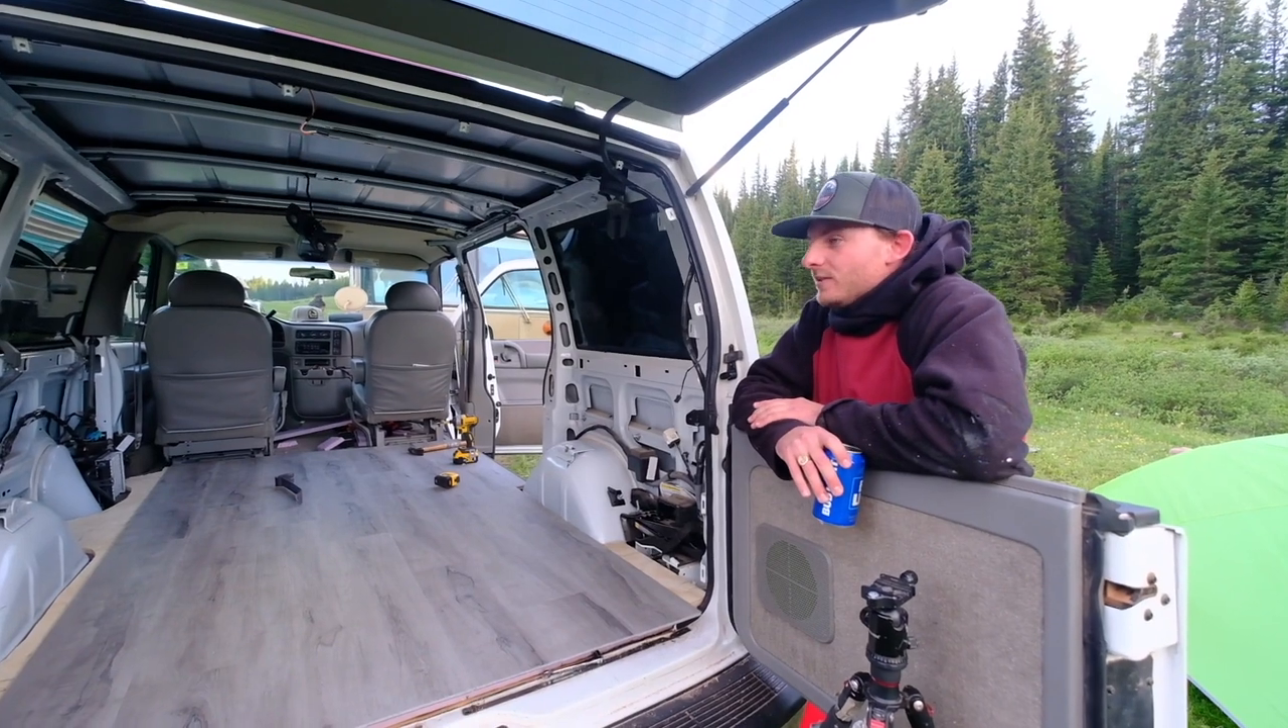Well, we took all the seats out, carpet, and all the trim, all the paneling.